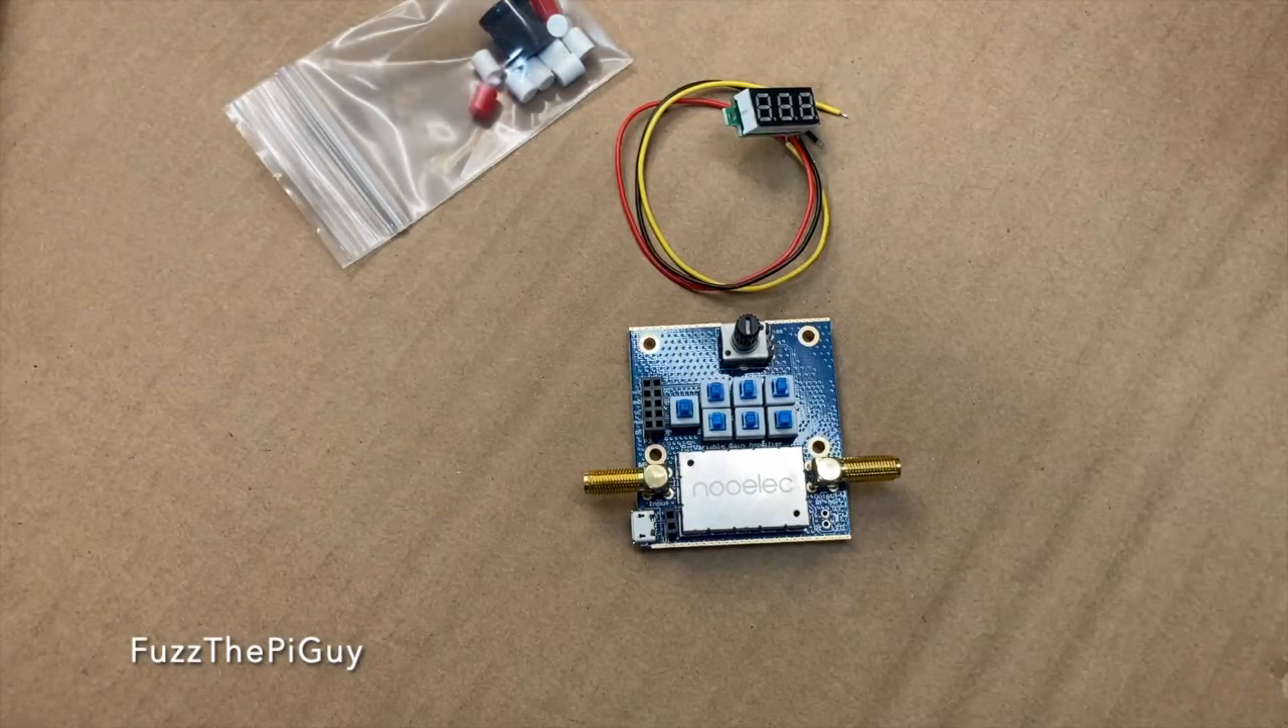And, these little buttons obviously go on the switches, but I haven't done that yet because I'm going to mount it to this little piece of plastic I had laying around.